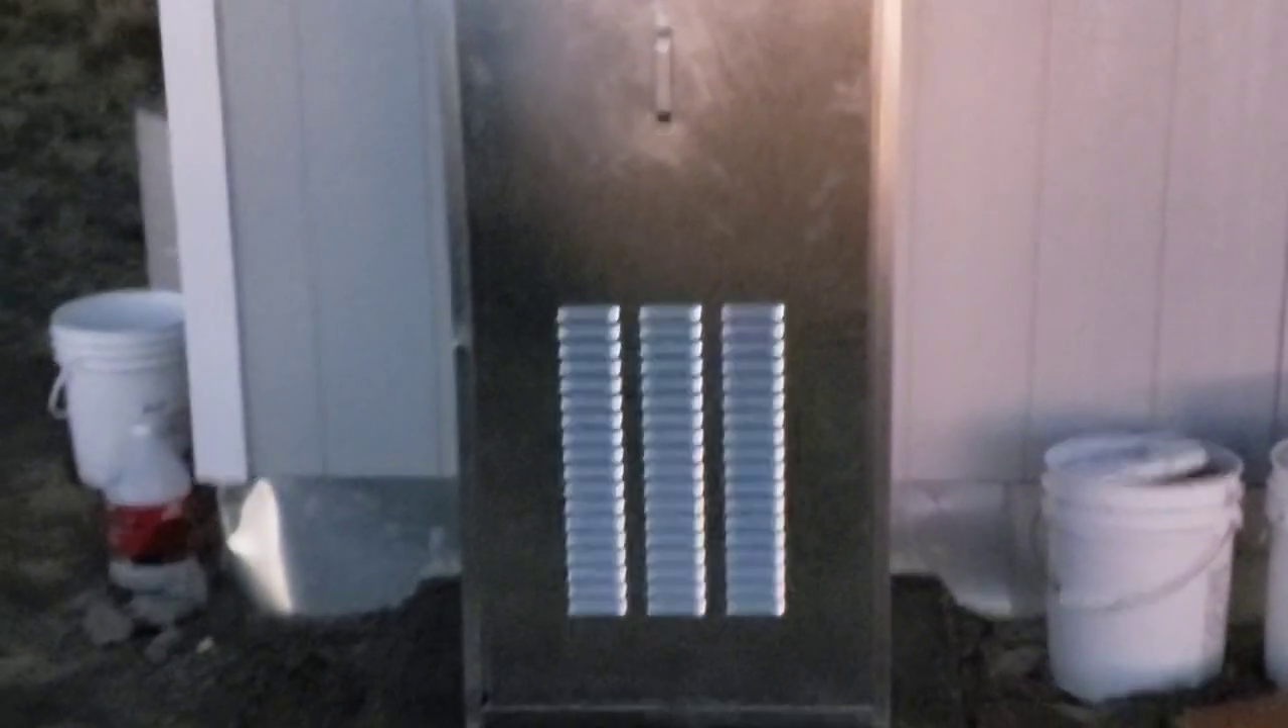Okay so i got the door on.